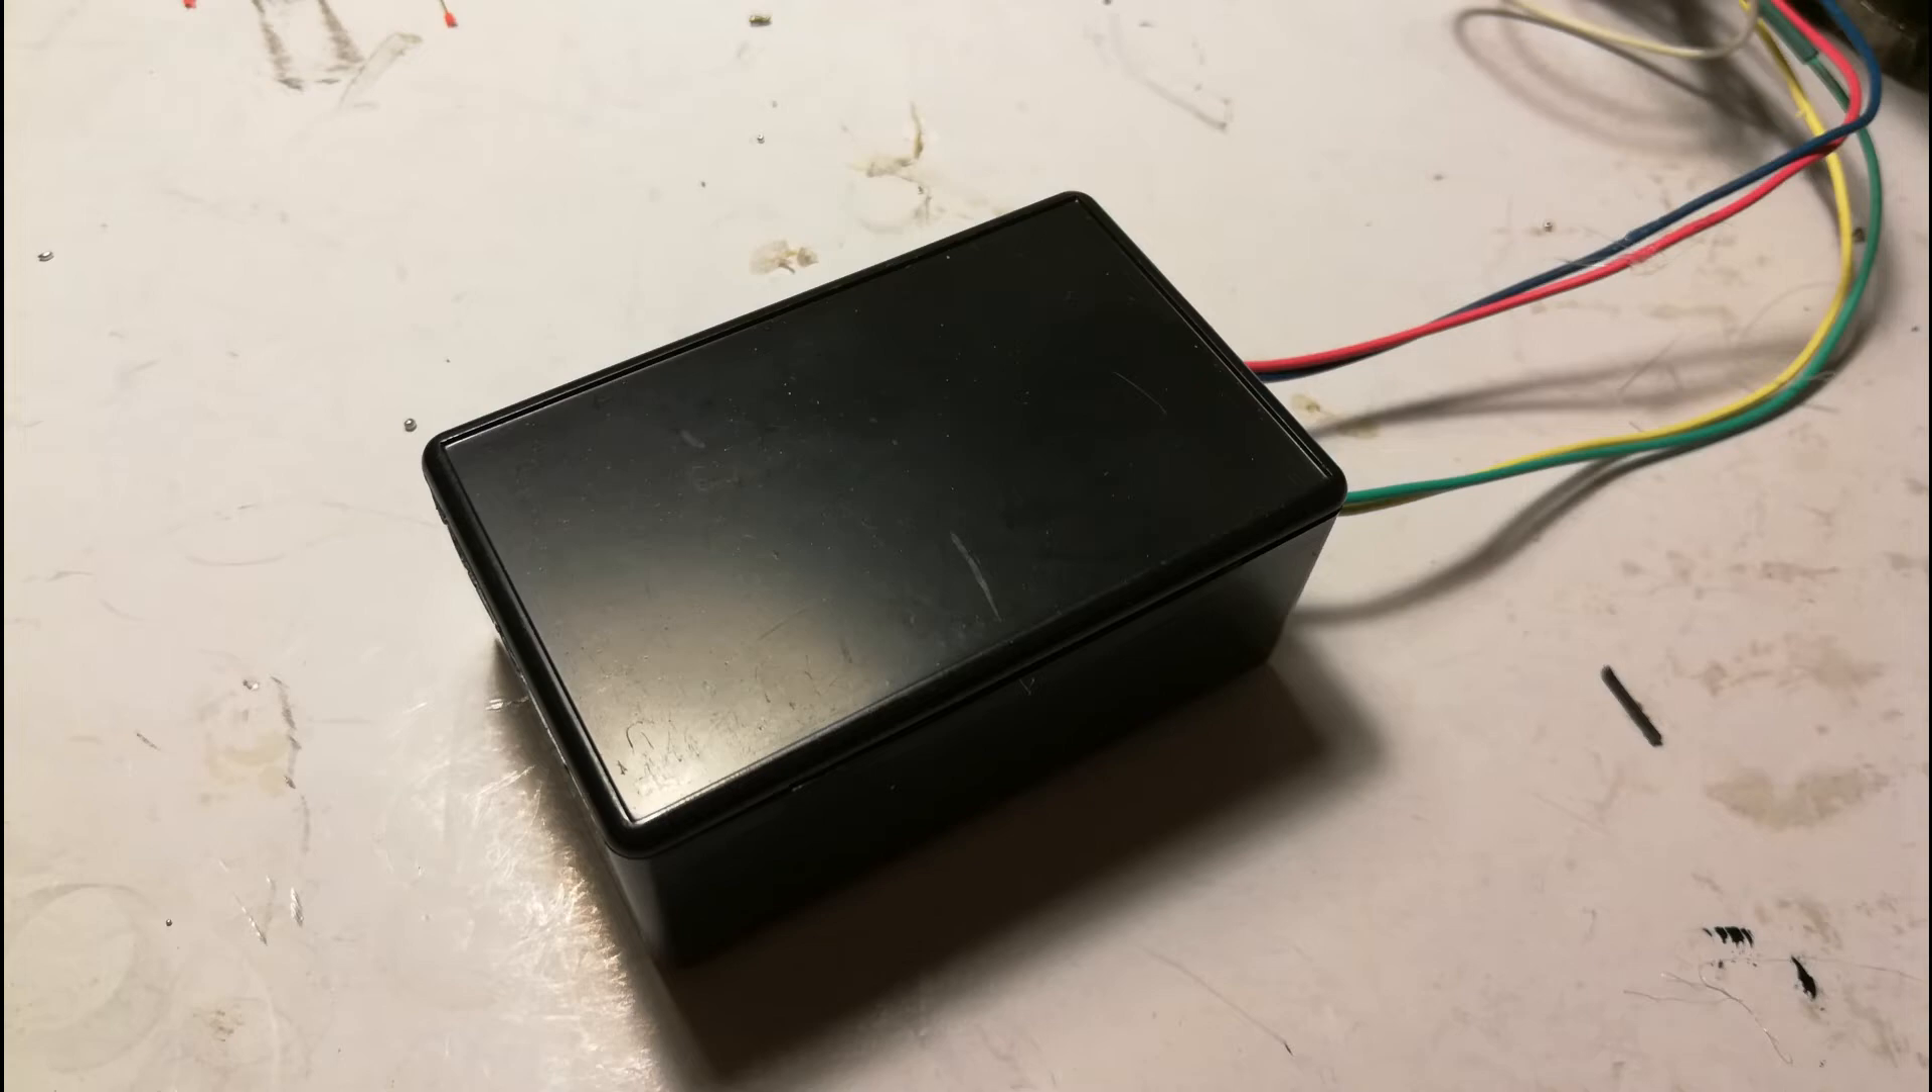Questo è il risultato finale la scatoletta chiusa.